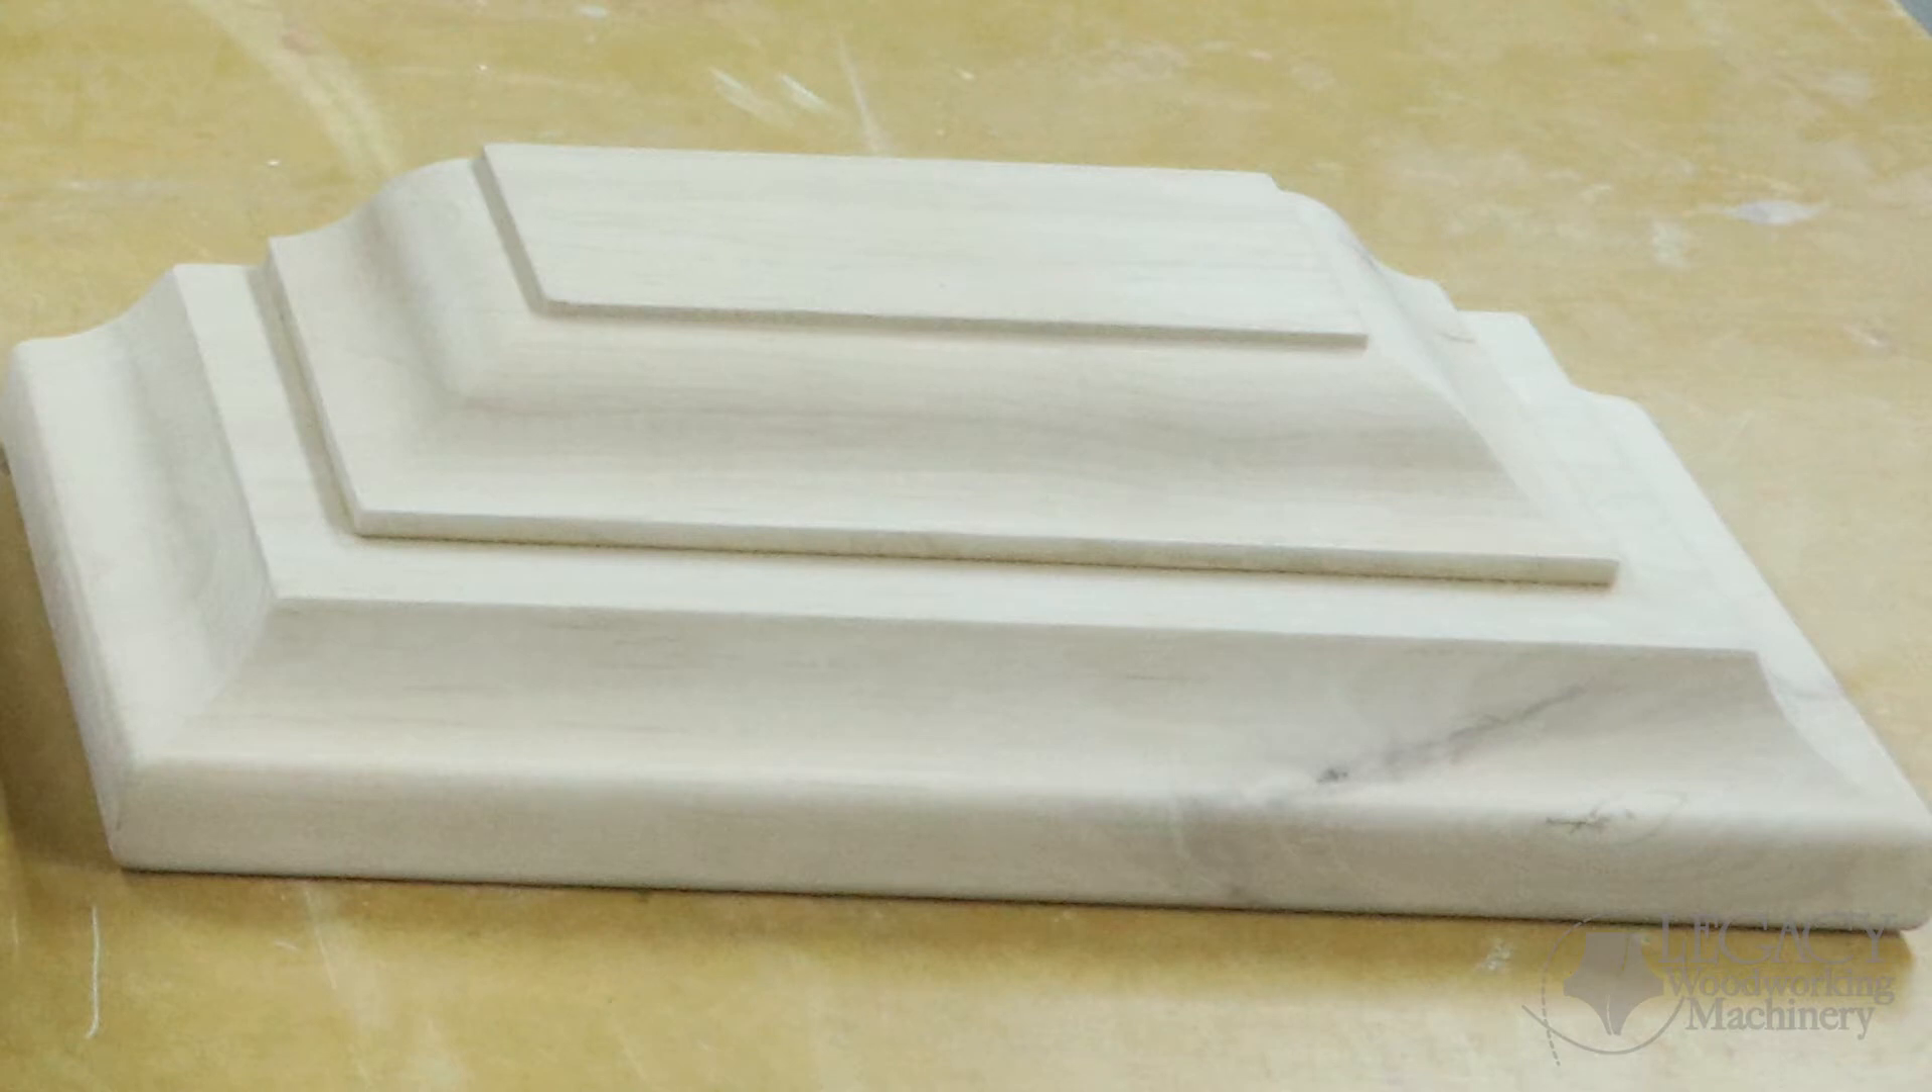And you can see when combined, the molding looks great and is perfectly aligned.